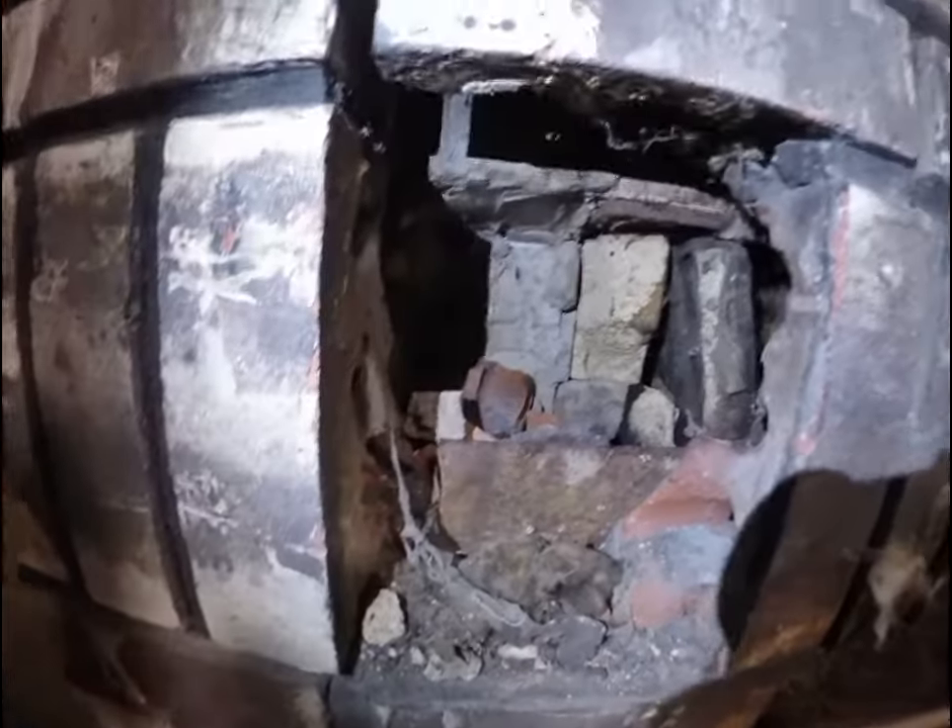I mean there's a hole these bricks are loose.